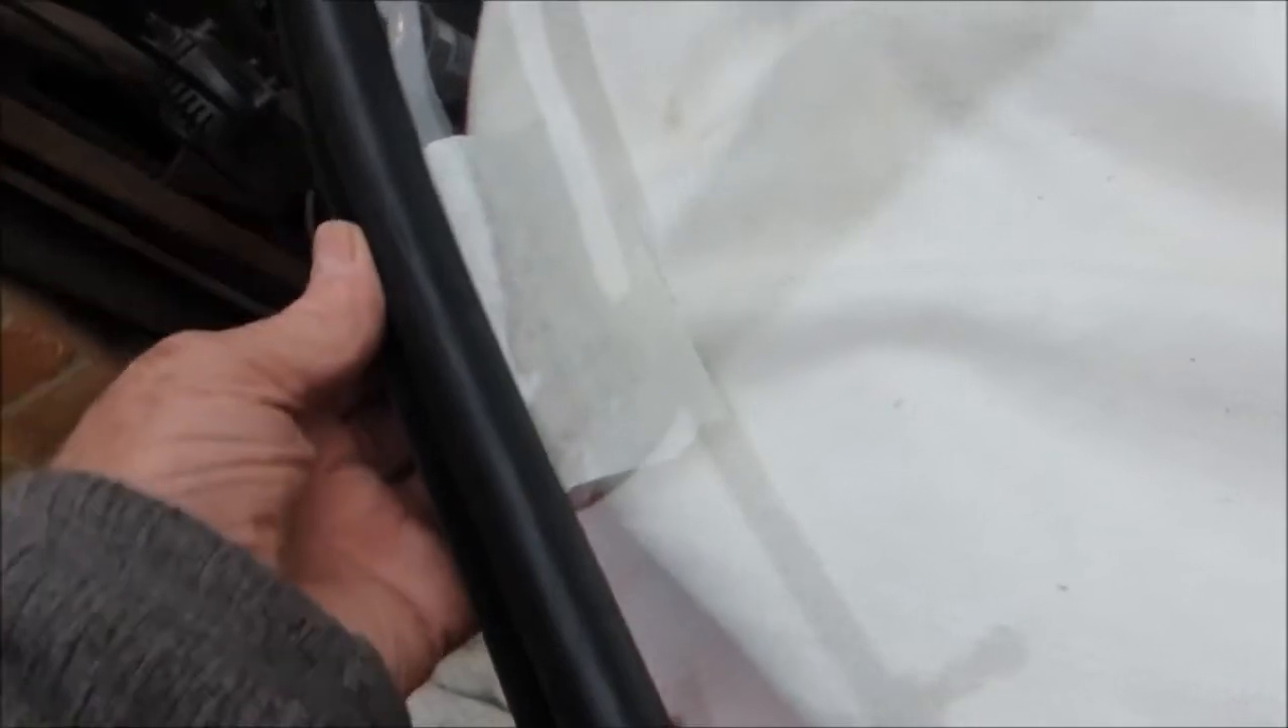I've used a piece of masking tape just to, to hold the rubber into place, uh, on the inside.